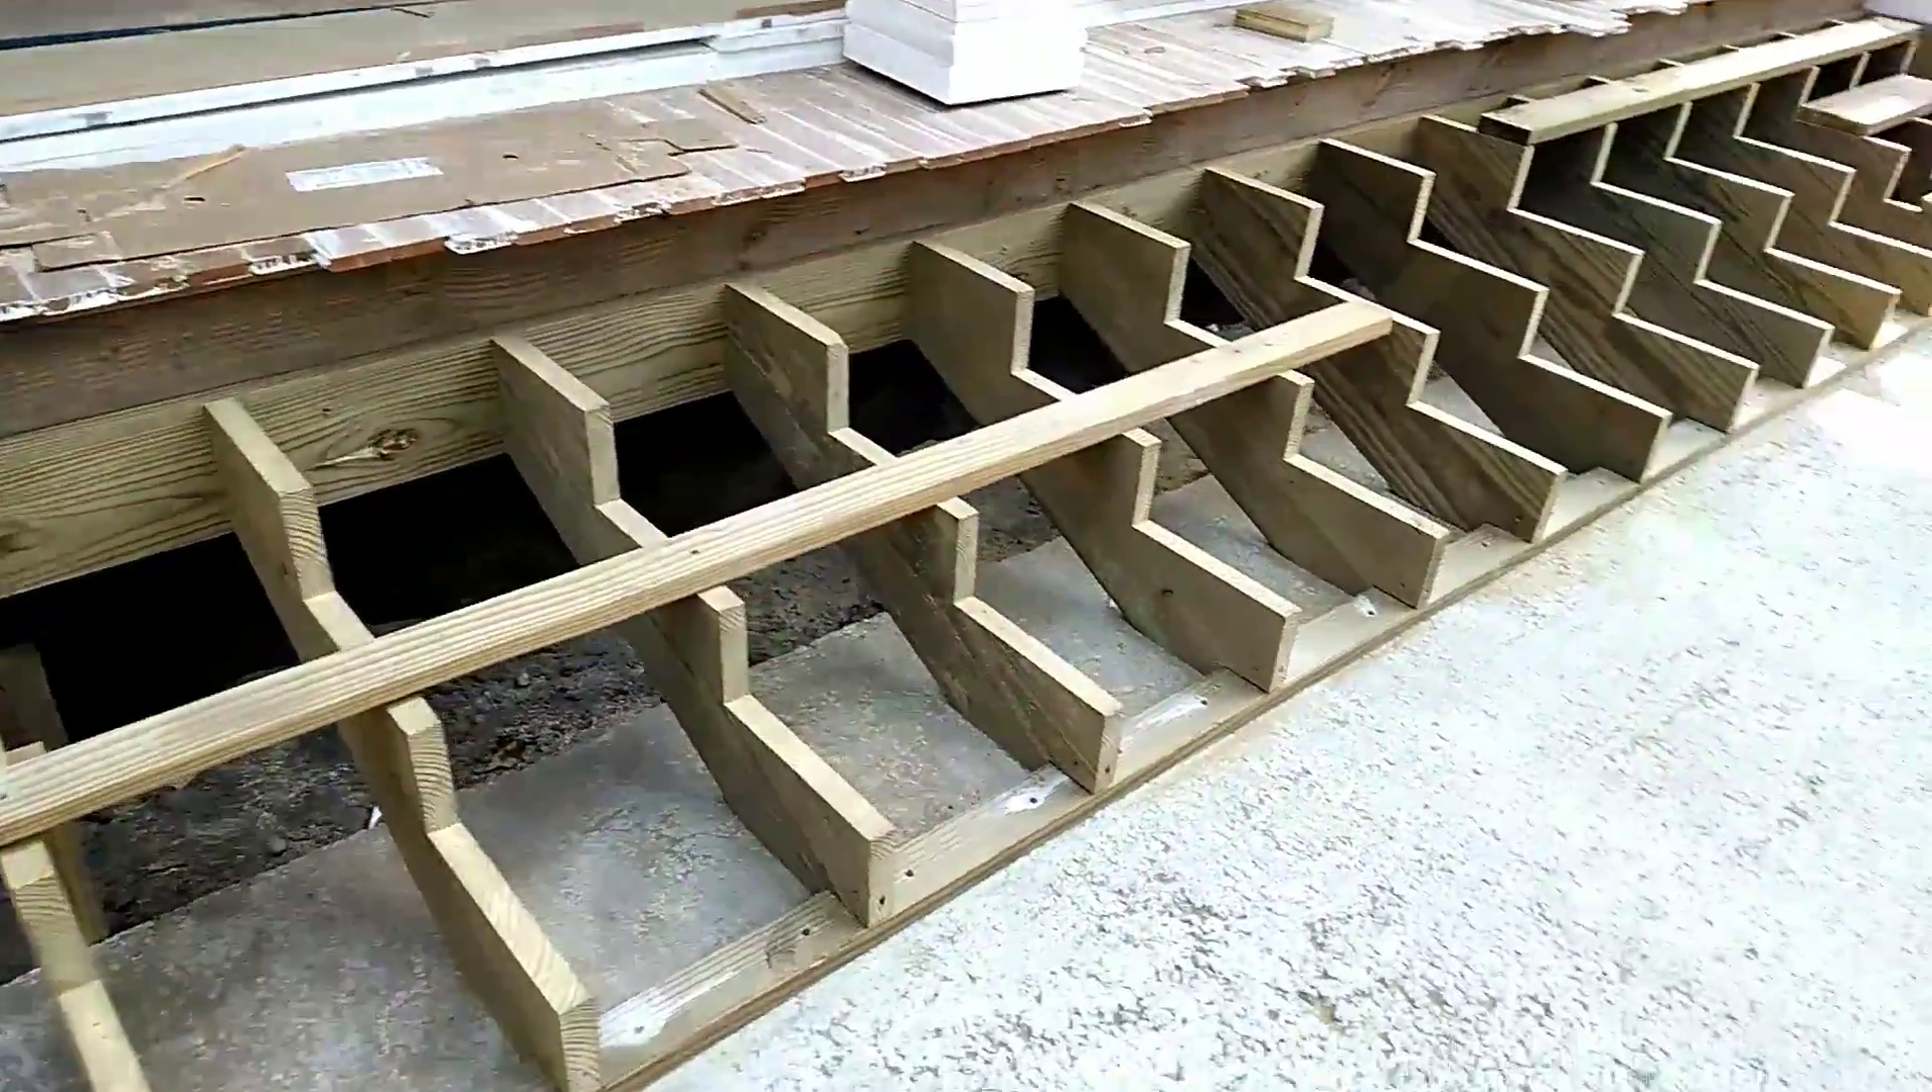This is the framing Completely done.